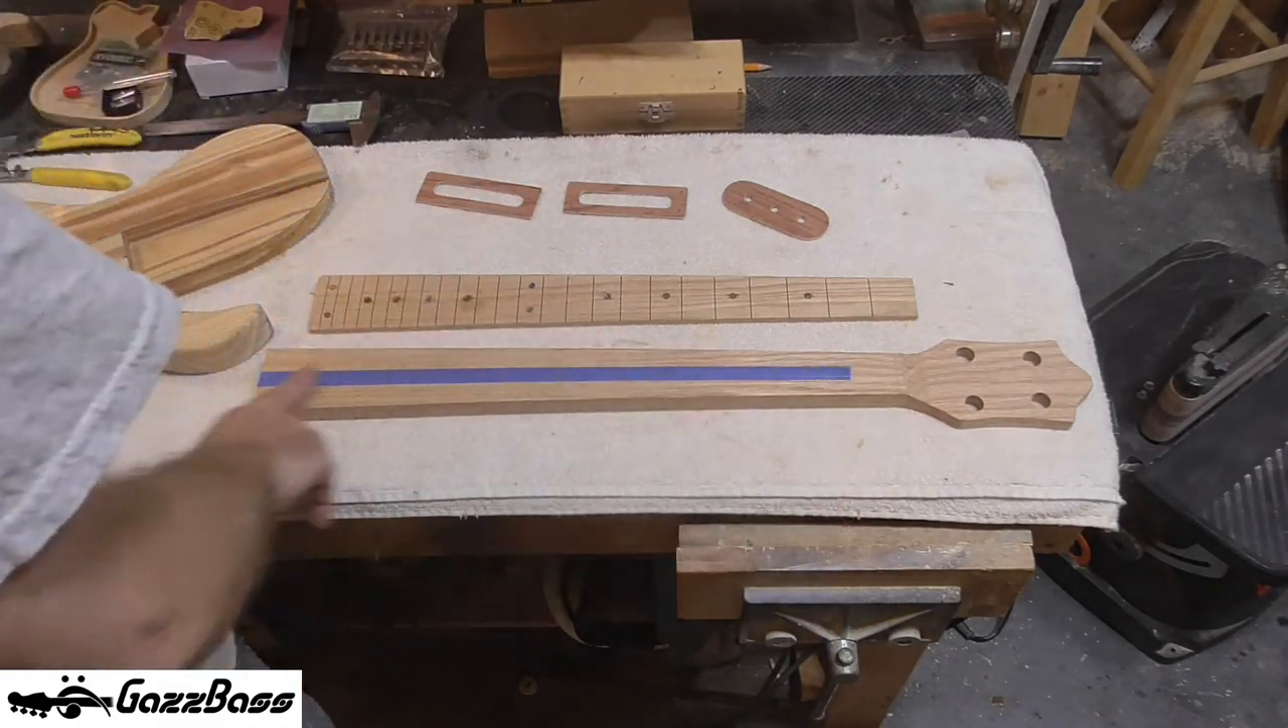This is getting ready to be glued. I'm going to be gluing the fretboard to the neck pretty soon.